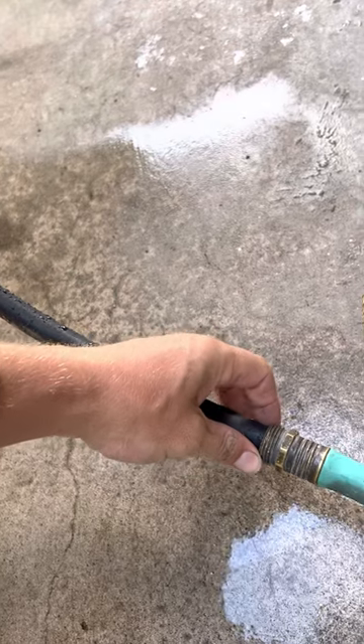And then believe it or not, I took my garden hose, and it fit perfectly on this half-inch heater hose.